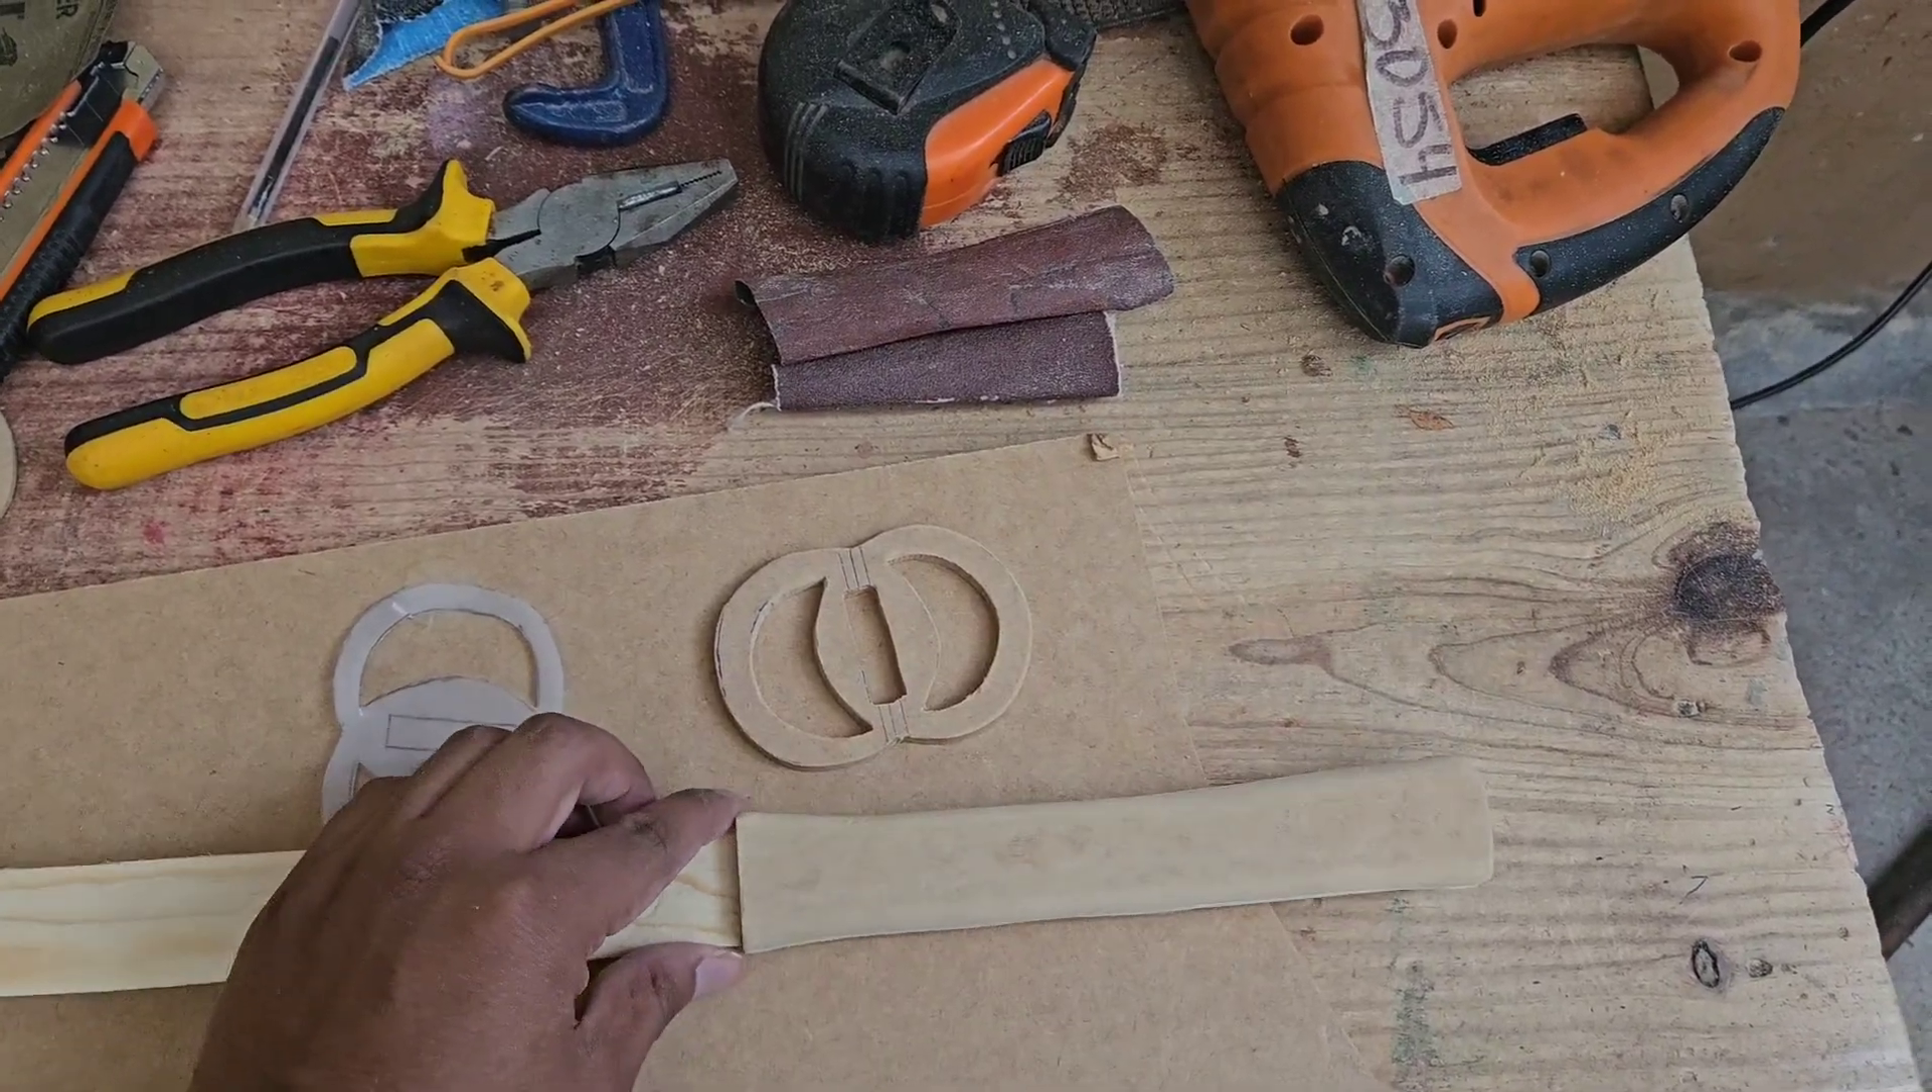Ya también tenemos la Katana lista y pues este sería el último paso, ya nada más nos faltaría la Tsuba que es la que va aquí, la cuellera de la Katana y pues es lo único que nos faltaría para comenzar a pintarla.